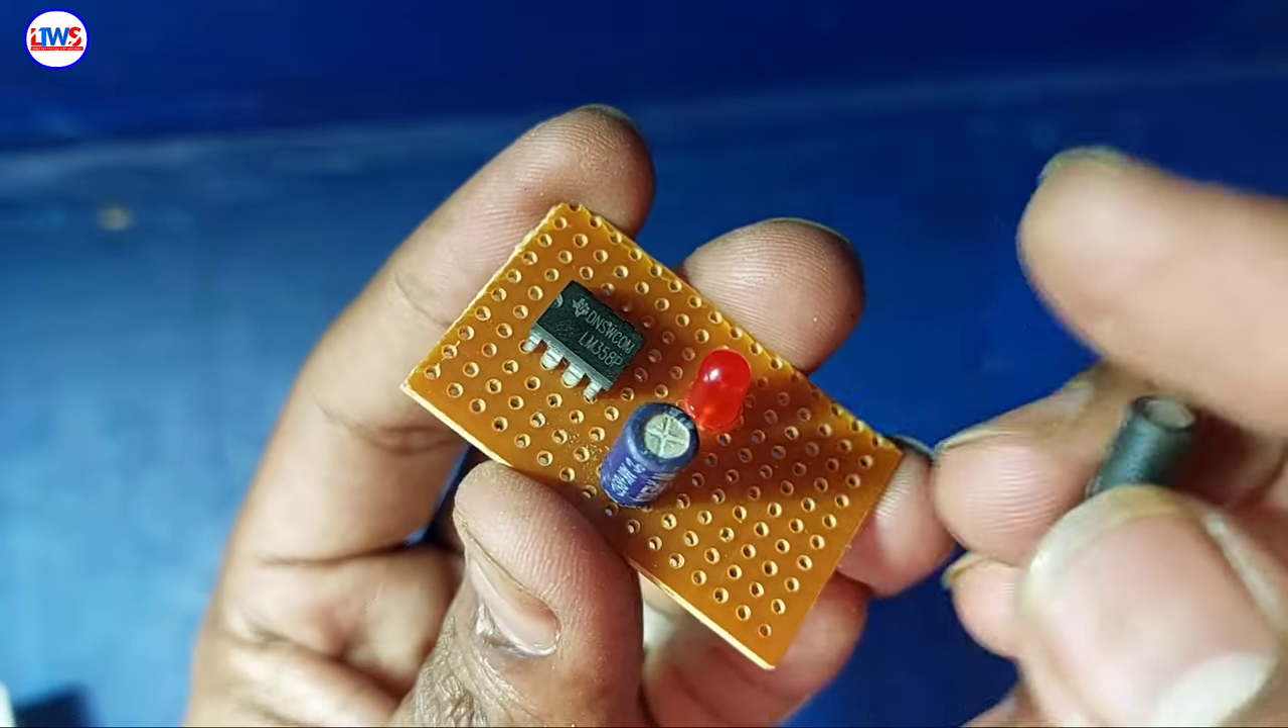यहां पर जो capacitor है उसे ही मैंने लगा दिया है।